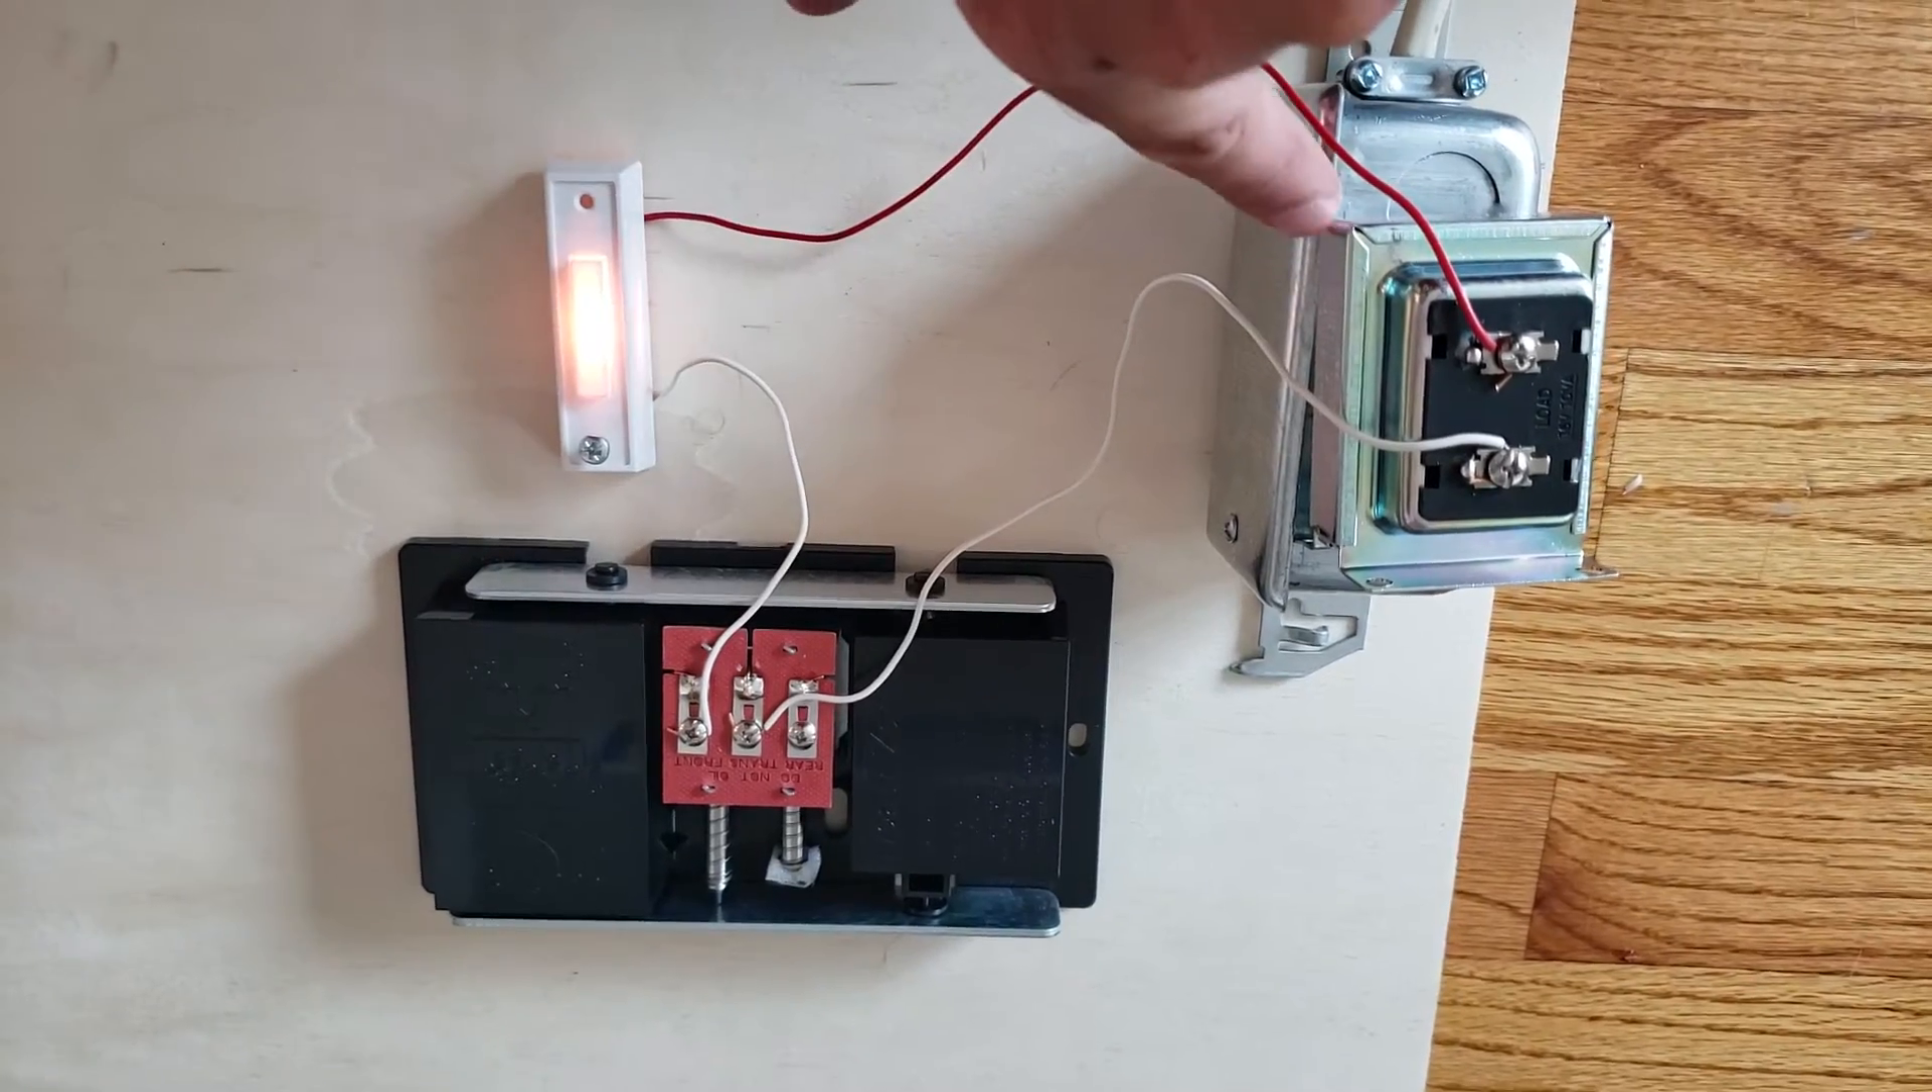We've got one side wired here to the doorbell and then the other side of the doorbell wired back to the transformer.